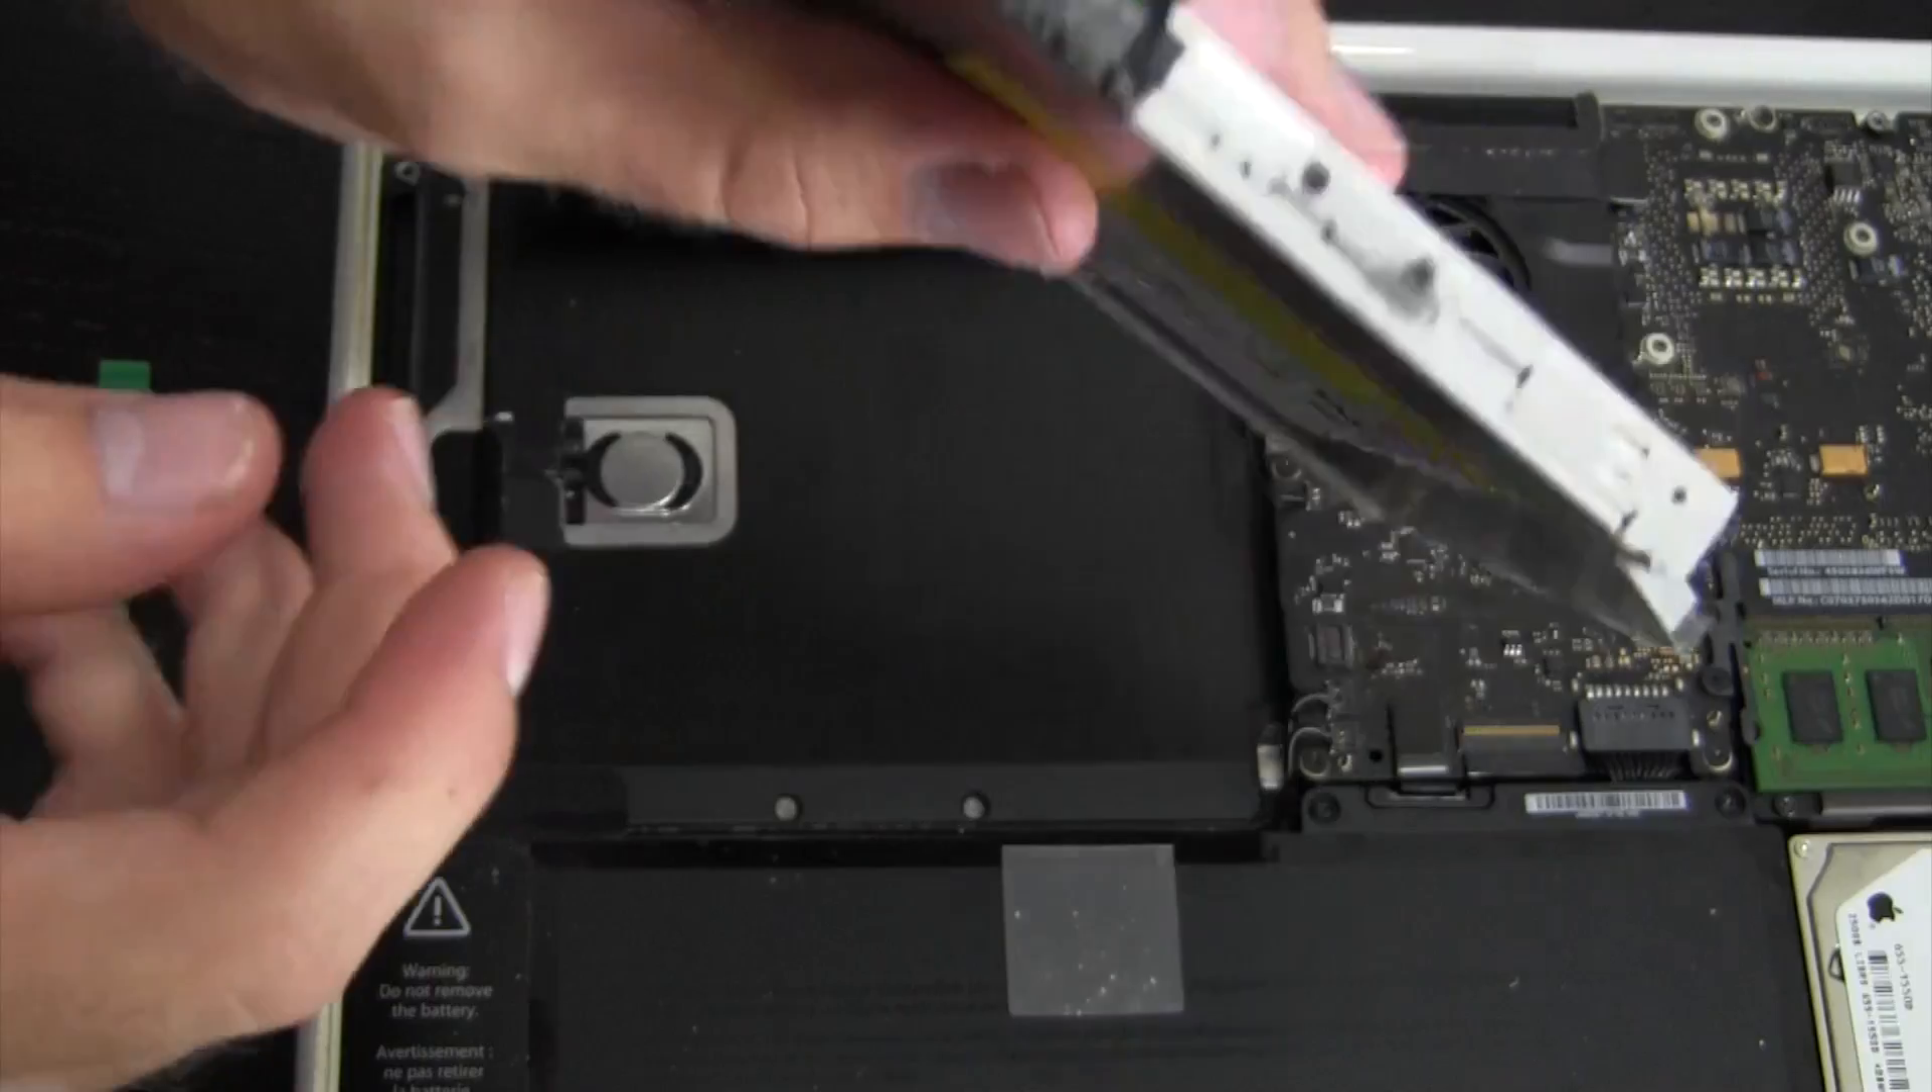Now you've removed the optical drive.